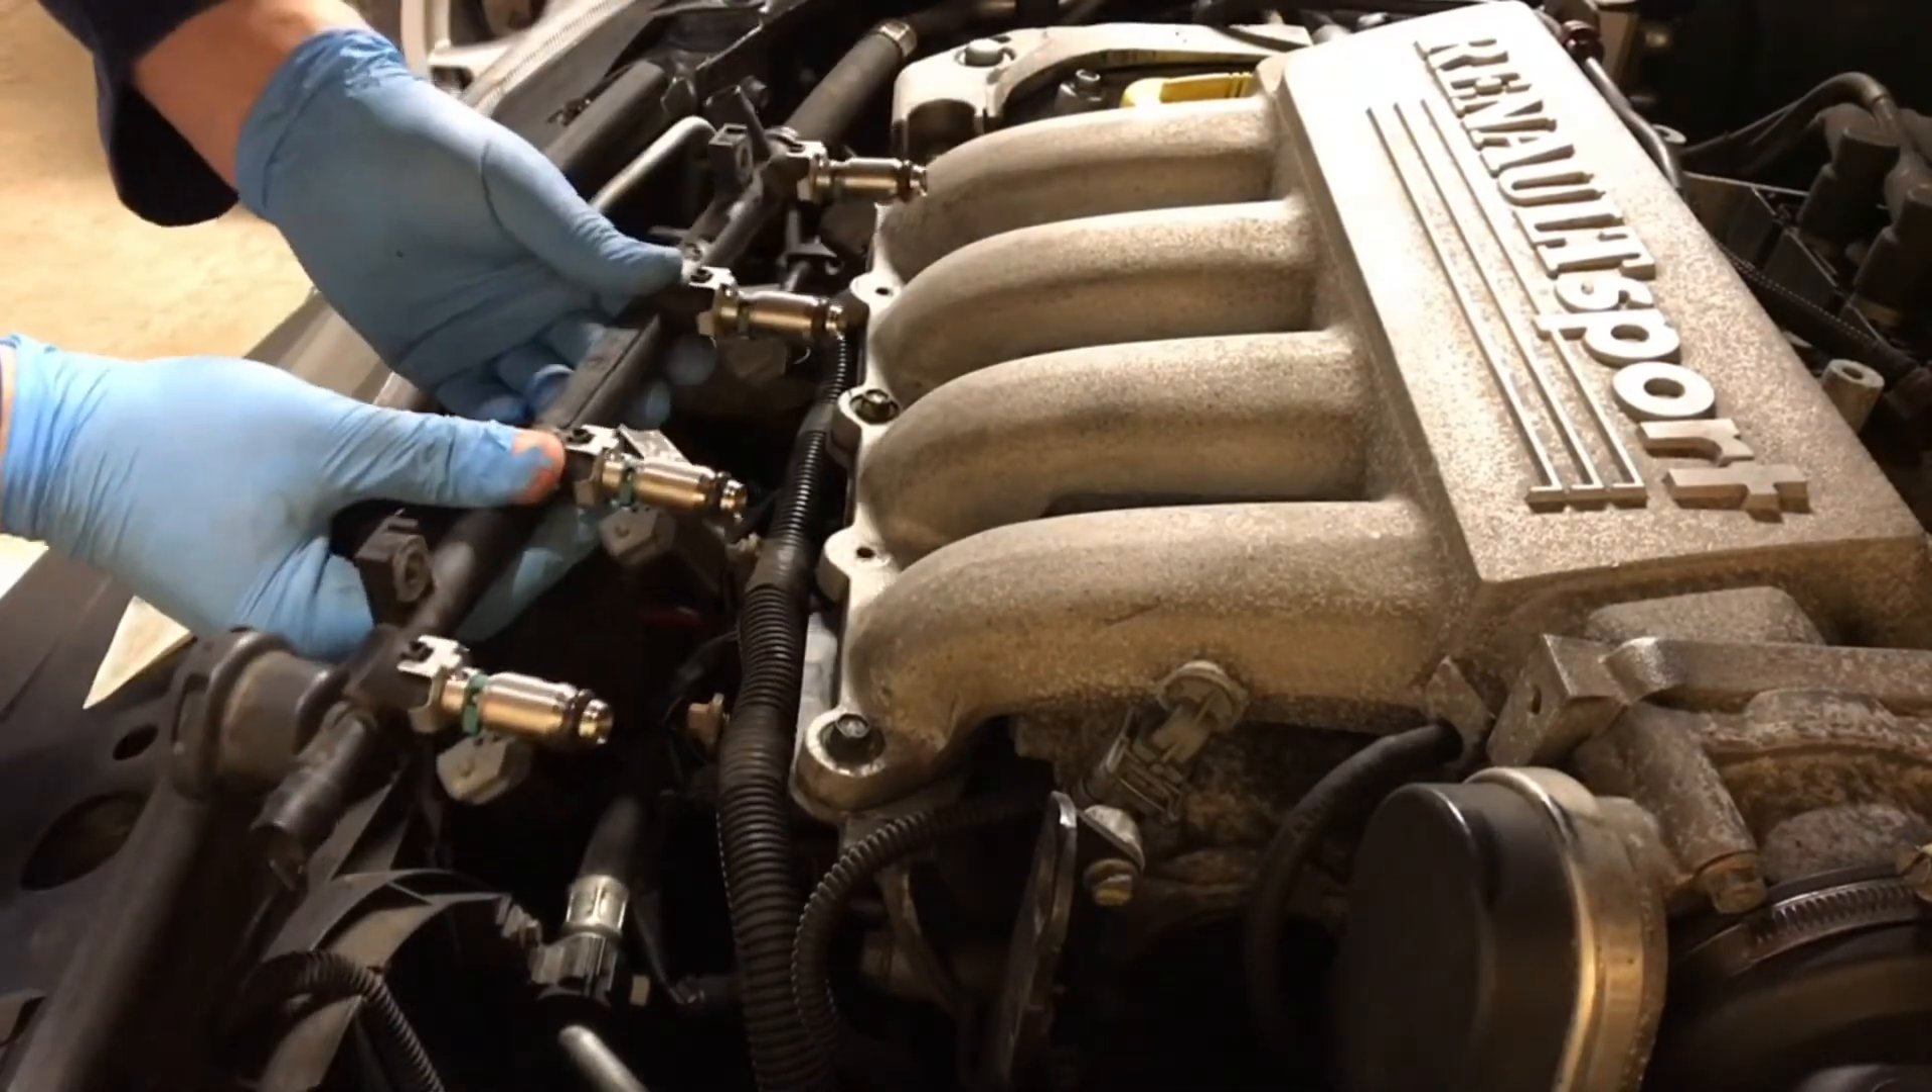Okay um that's all the new injectors on all clipped in all clips are pretty good.